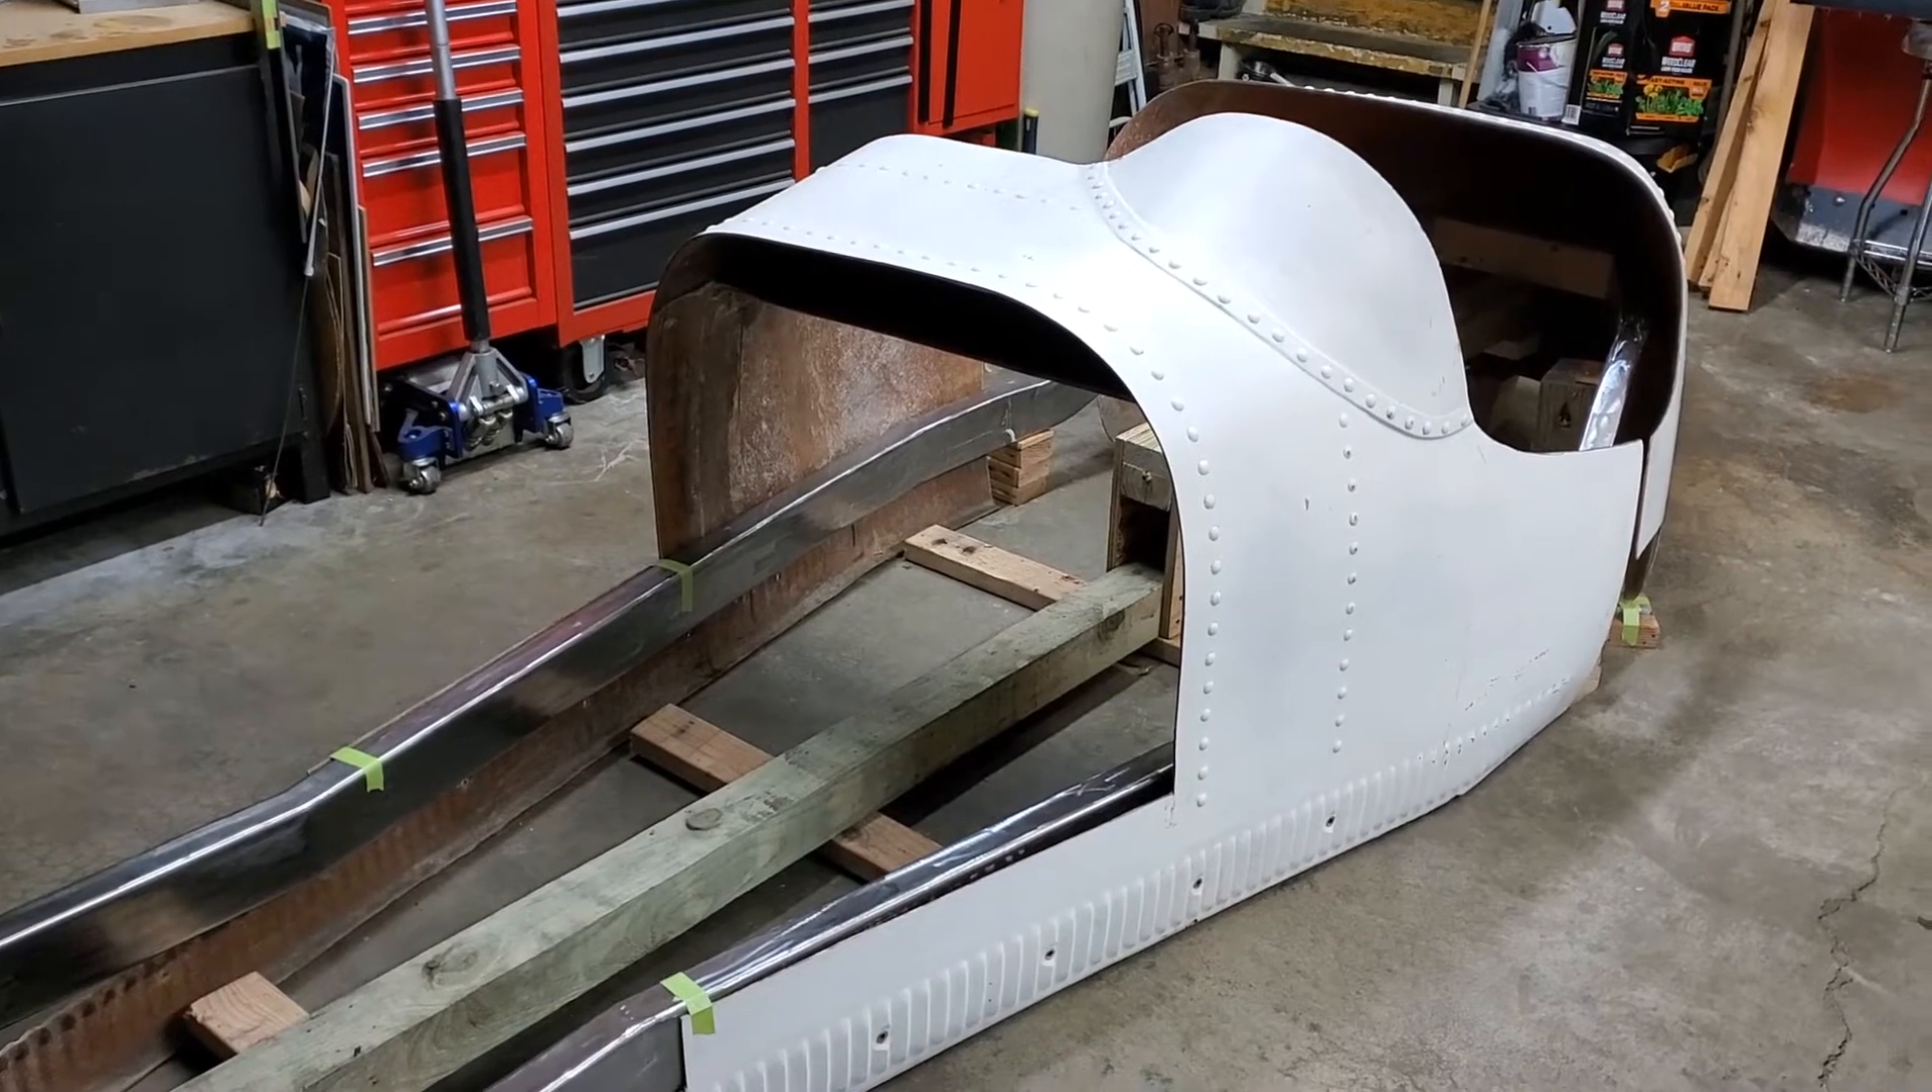As you can see, the body has been trimmed compared to how it was when I first got it, and the frame rails have been set into place for the first time, which is pretty exciting.